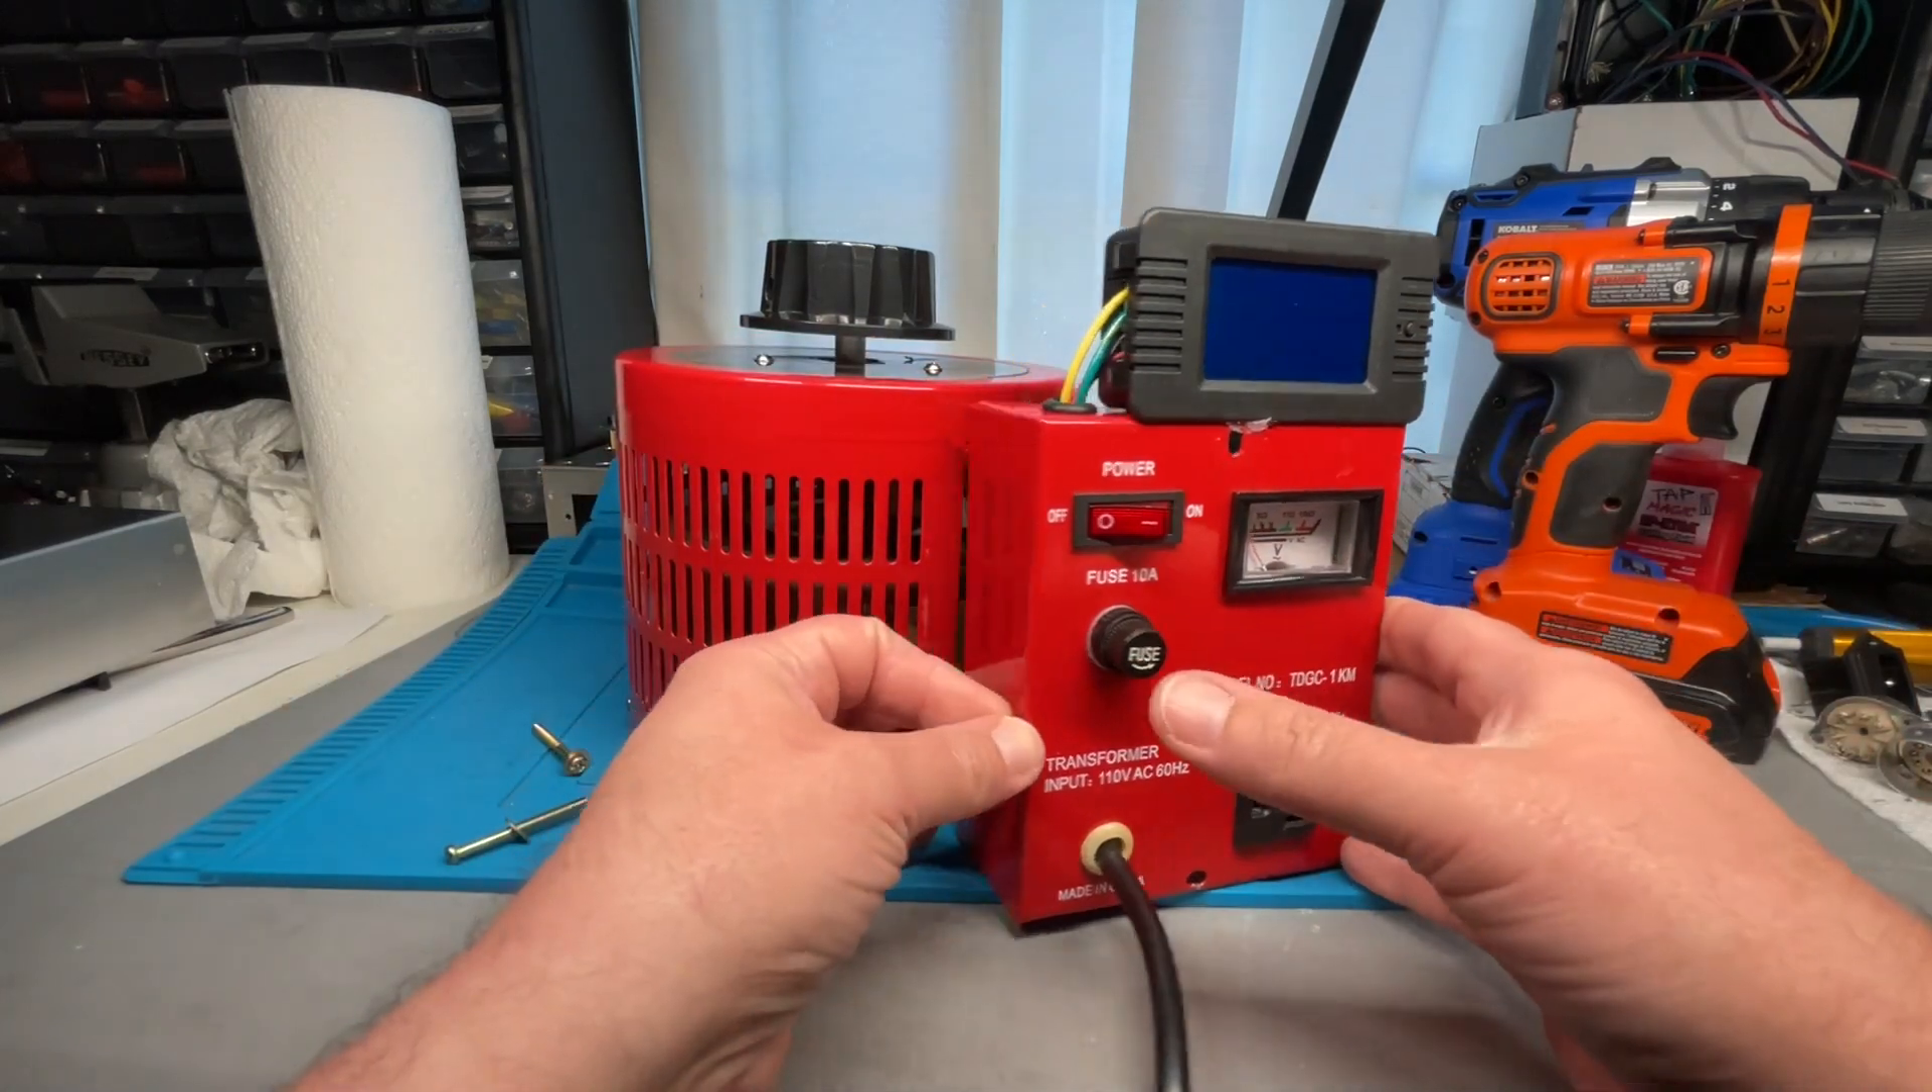So i hot glued the meter to the top of this uh front panel here.